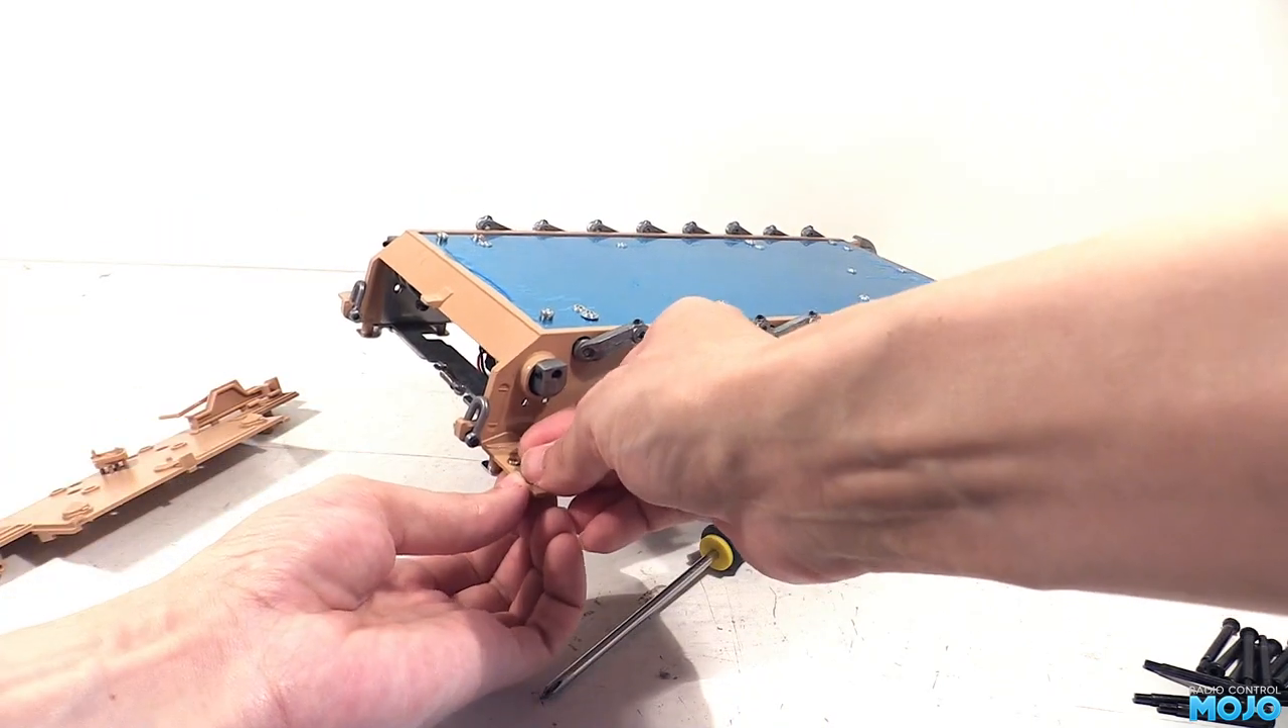The bottom of the hull still has its protective plastic on the aluminium chassis.